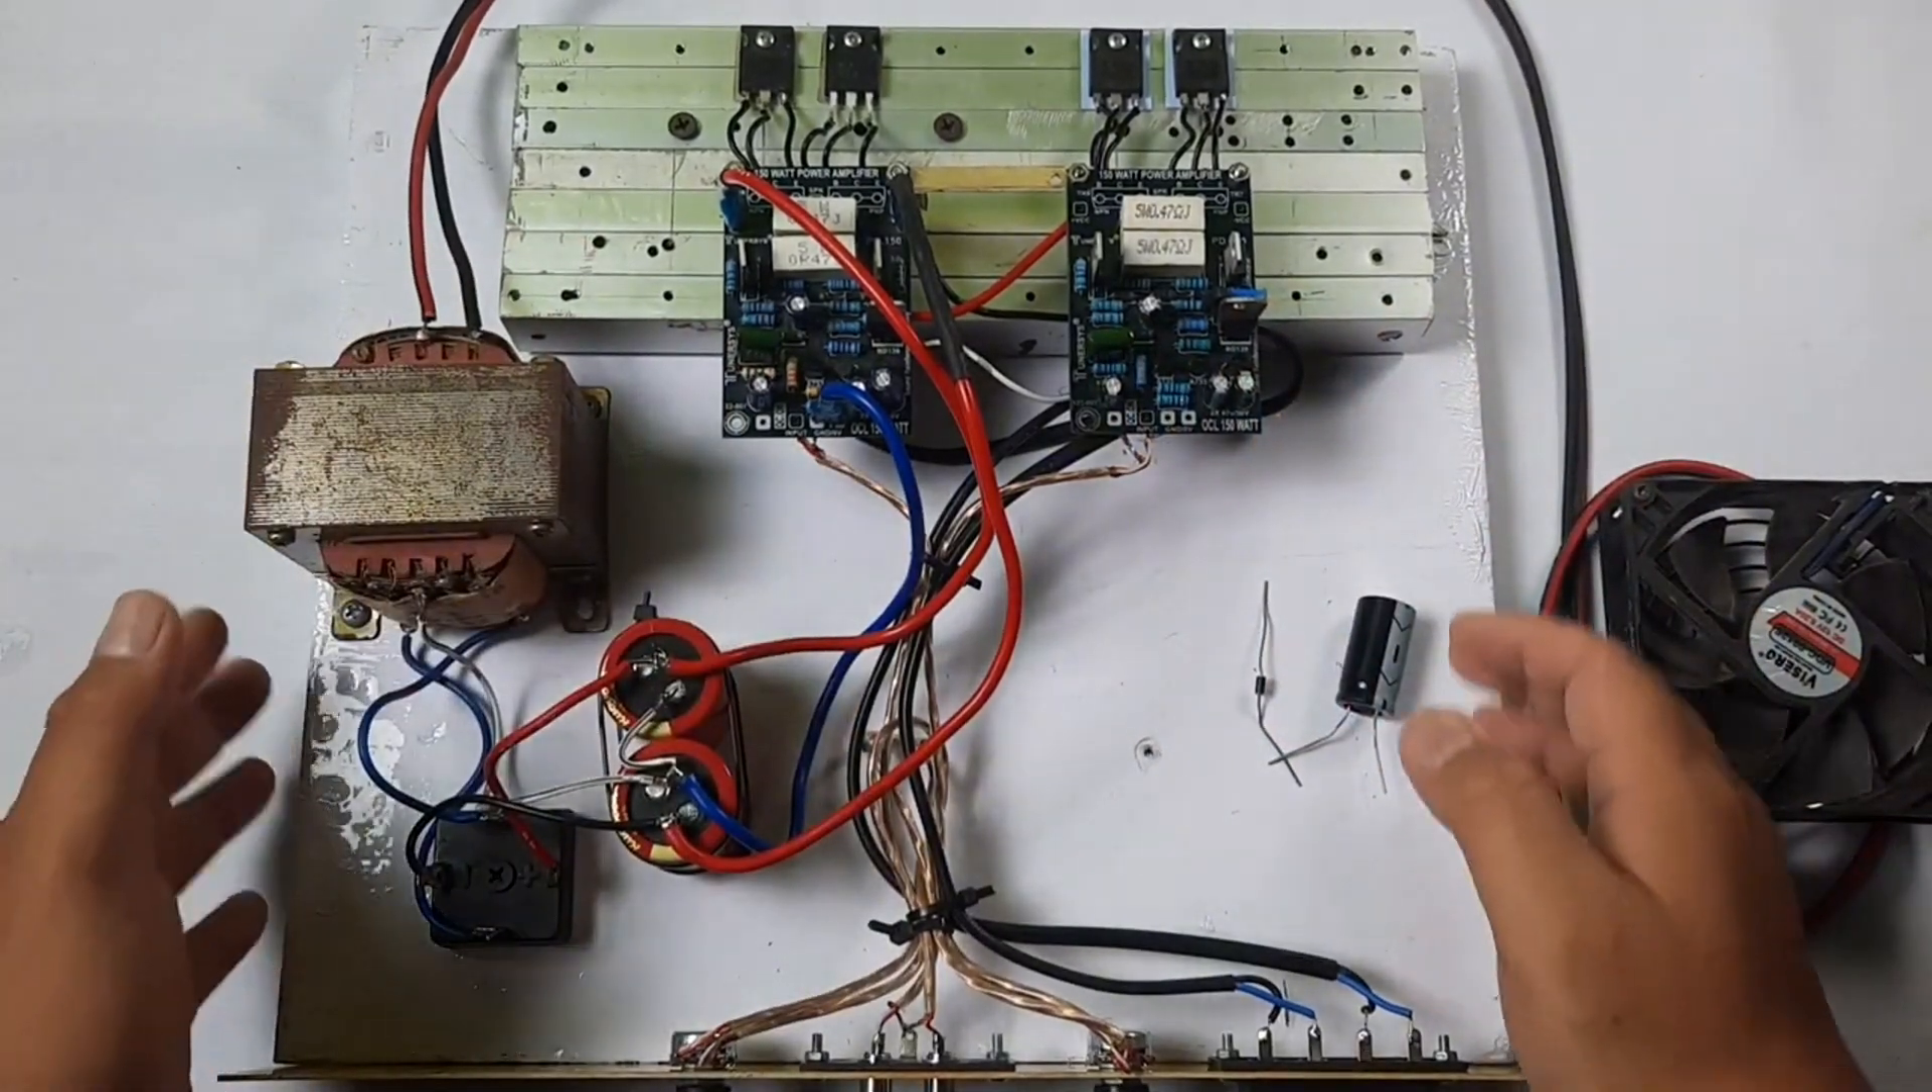Di power ini masih belum terpasang kipas Untuk pendingin TR final.